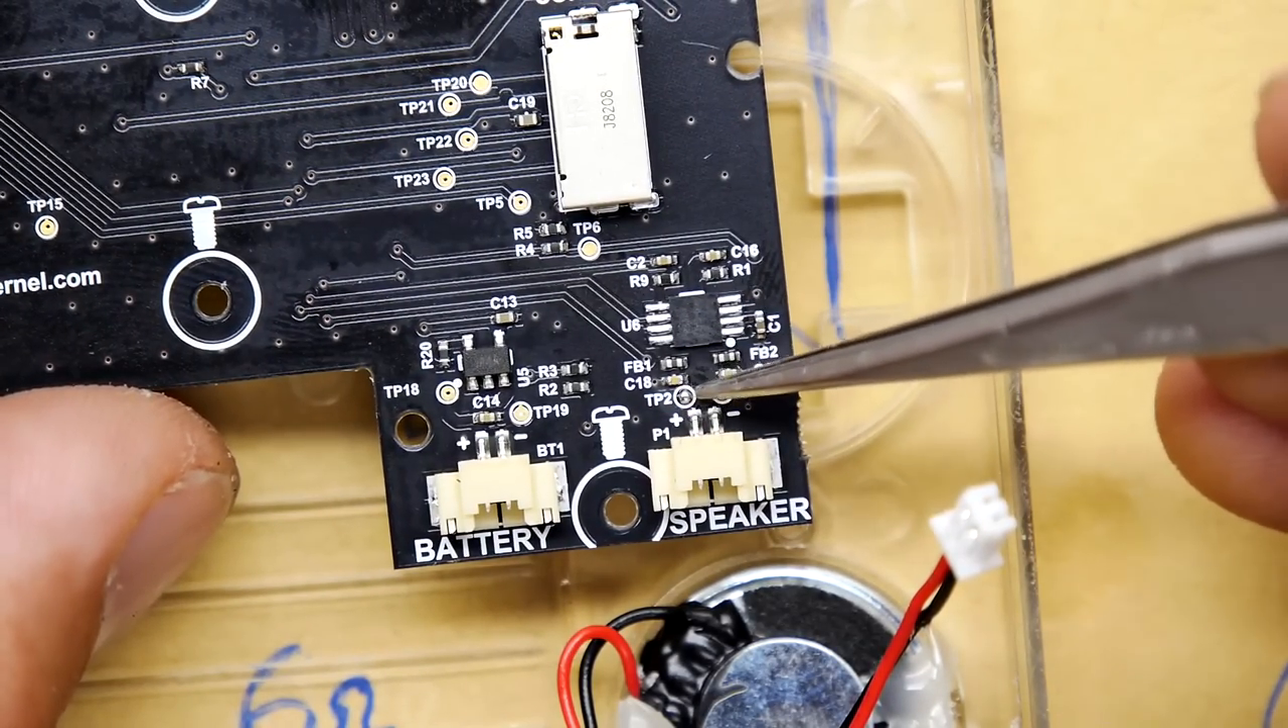You can see I've disconnected my speaker.